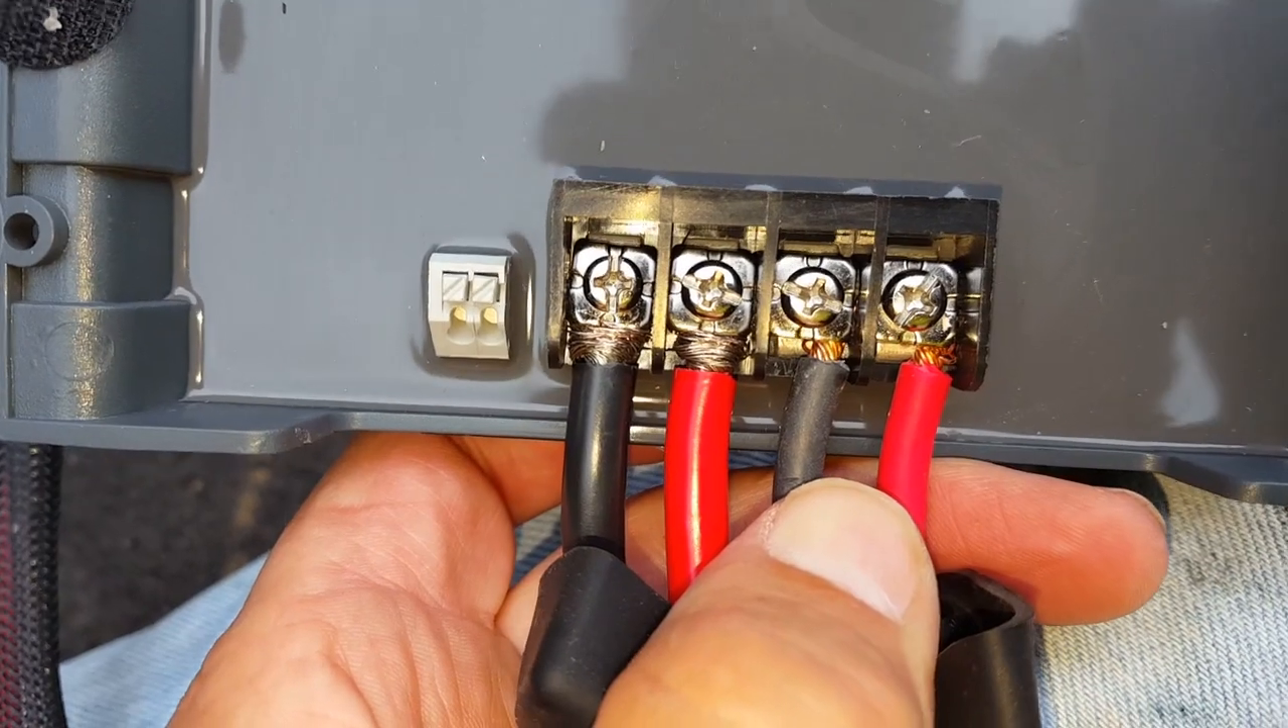Okay, I have the four wires attached.